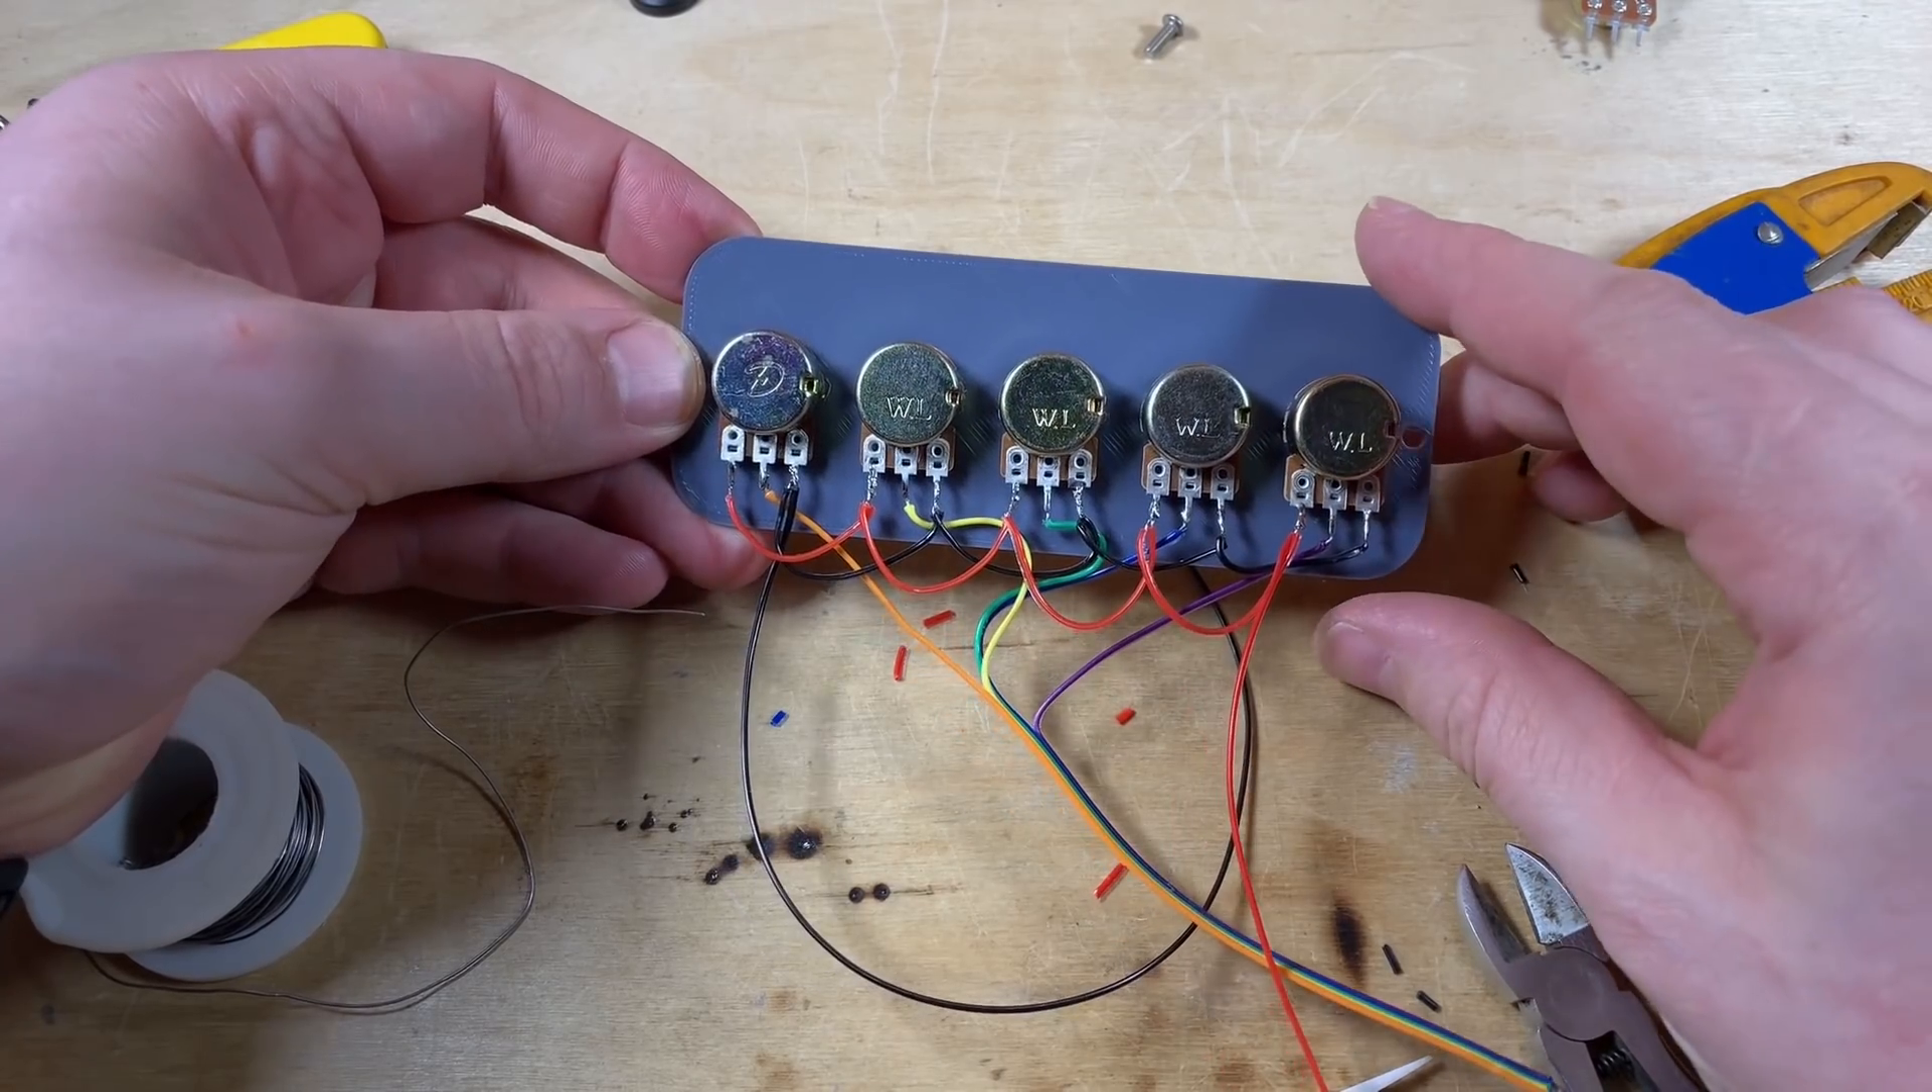And there we have it. That is all the wiring of the potentiometers.